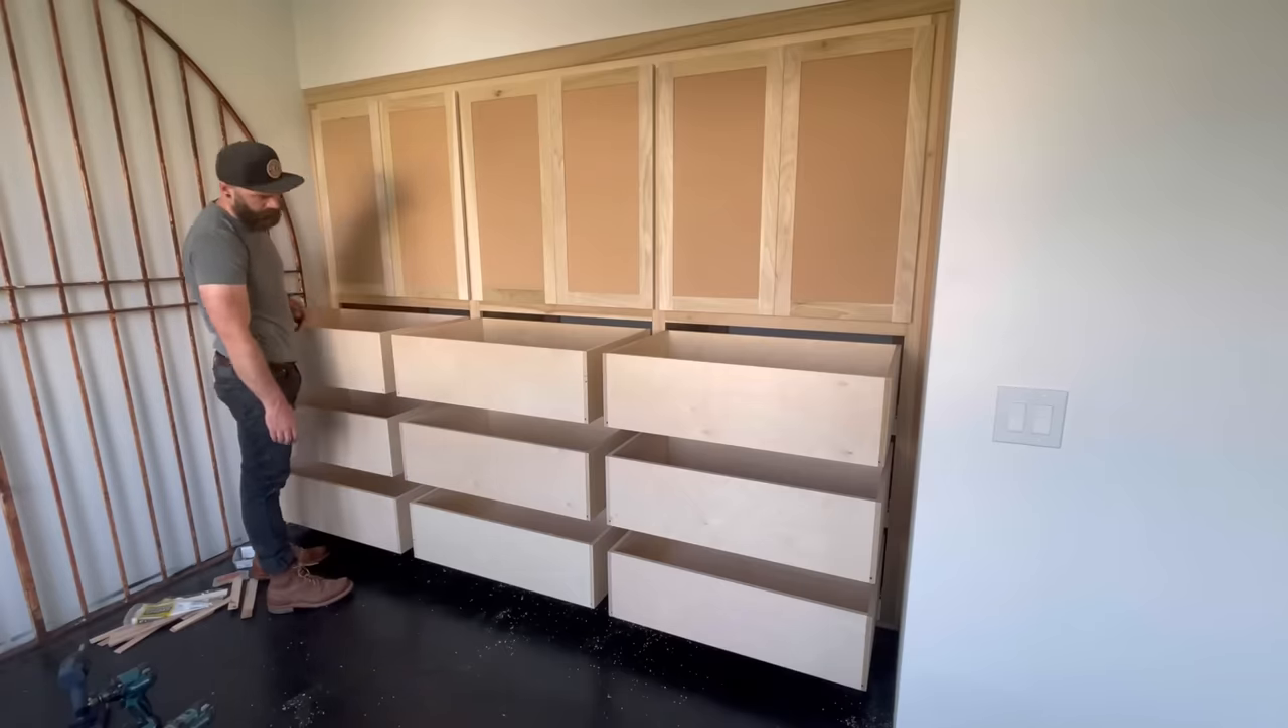But as you can see, all of my drawers are installed and they work perfectly.